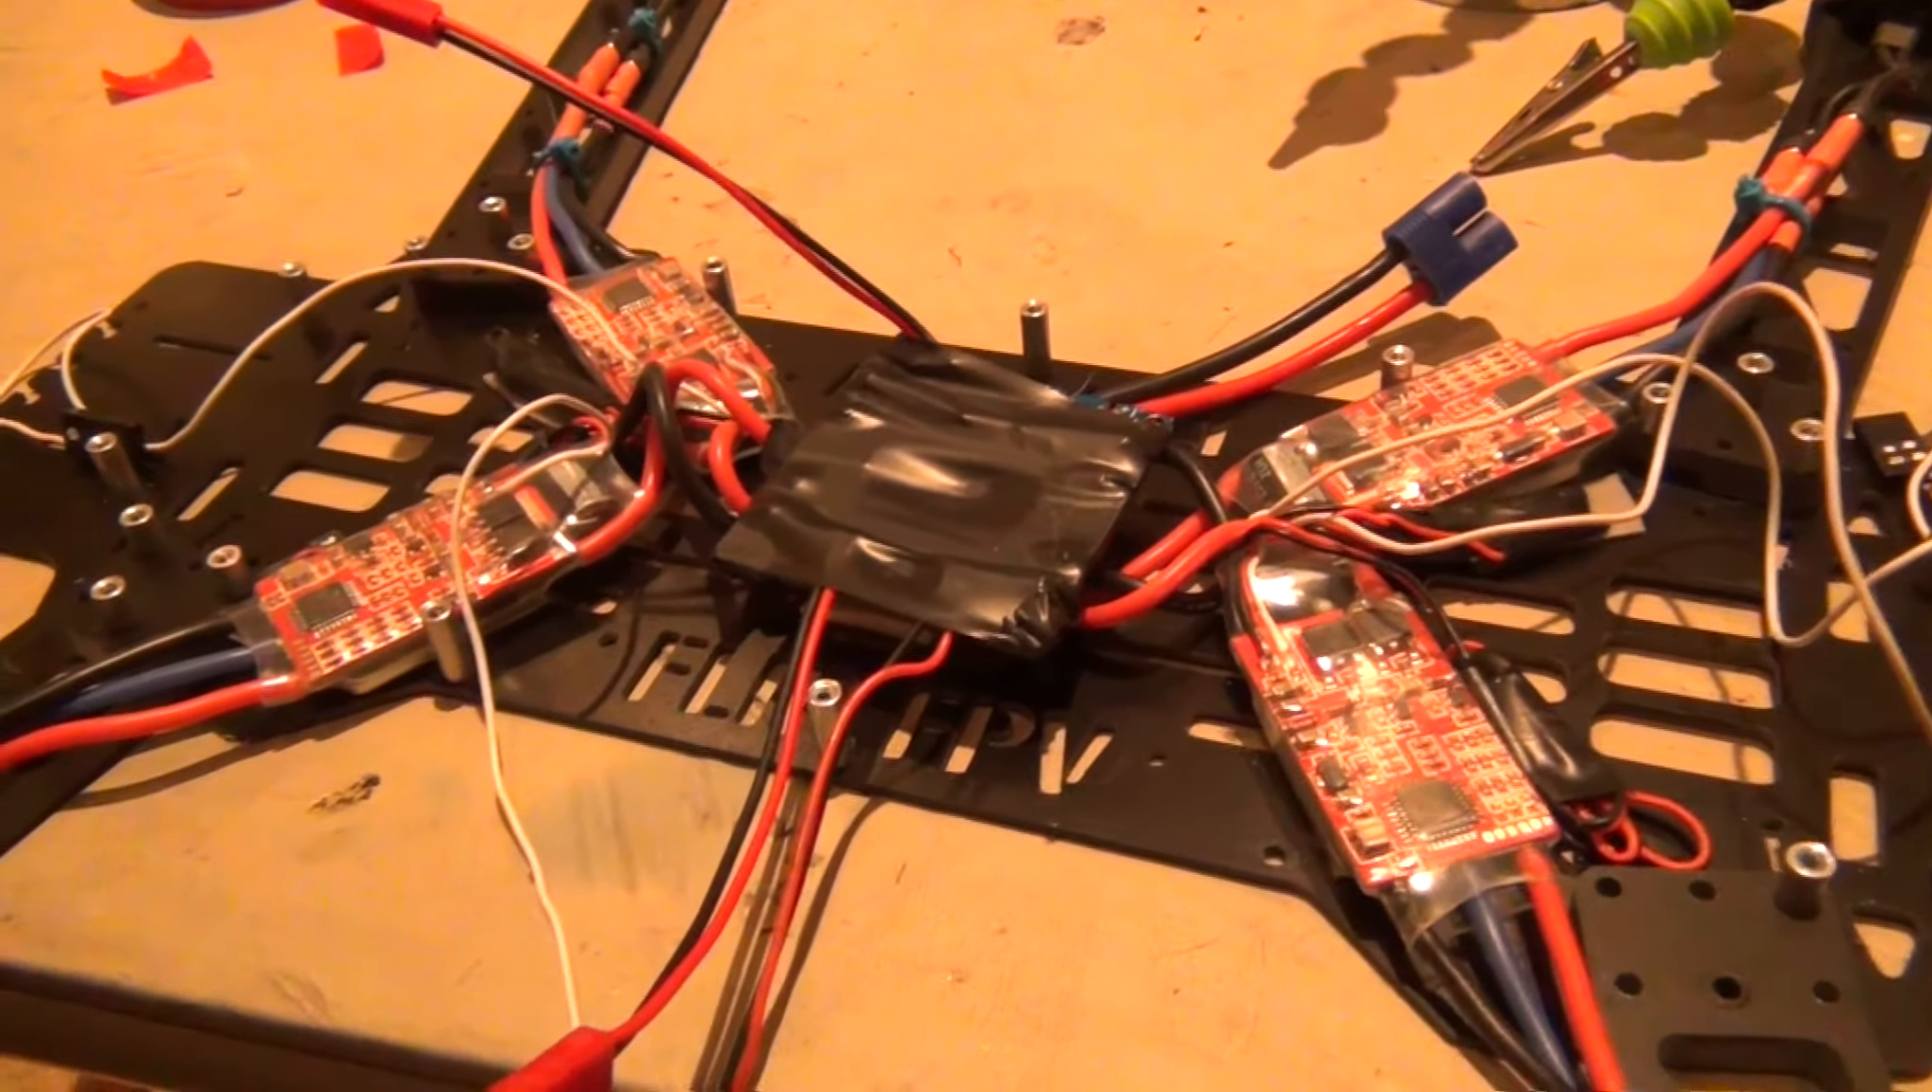Hey guys just got everything soldered up and my distribution board I've got taped up just so since these solder joints are open I don't want it bumping around or anything grounding out.